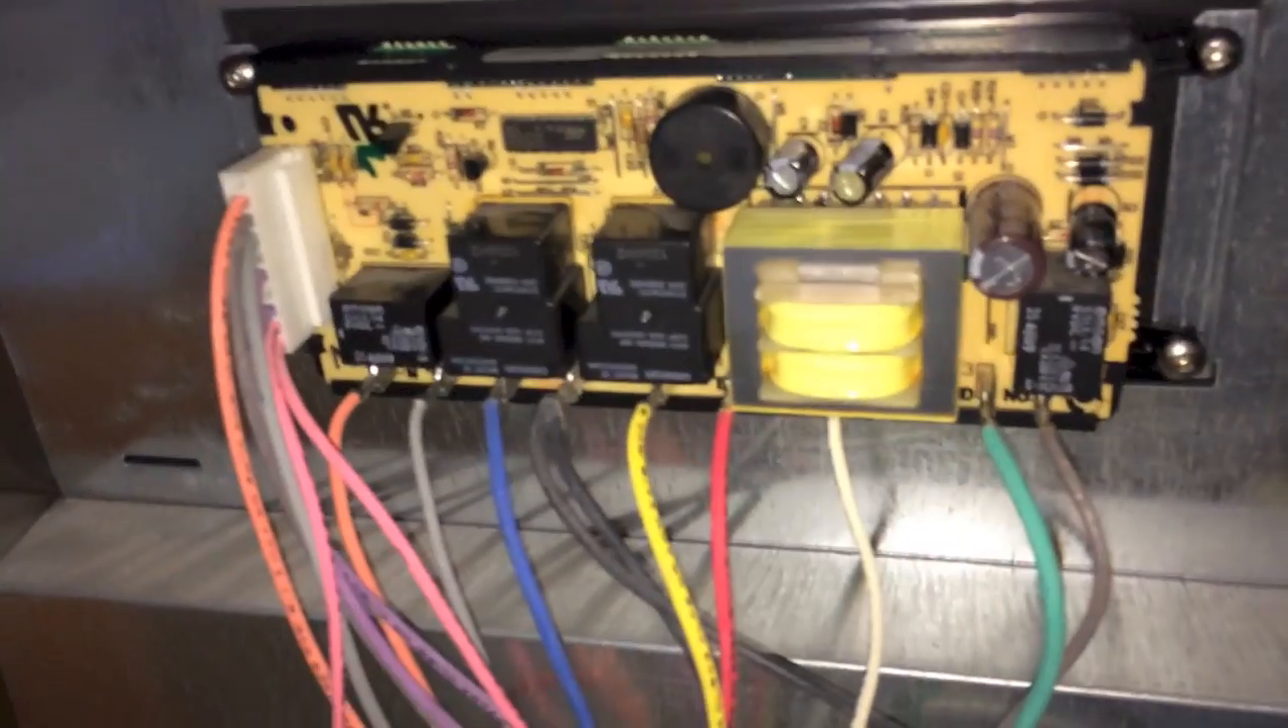Okay, there's my controller wired back up again.